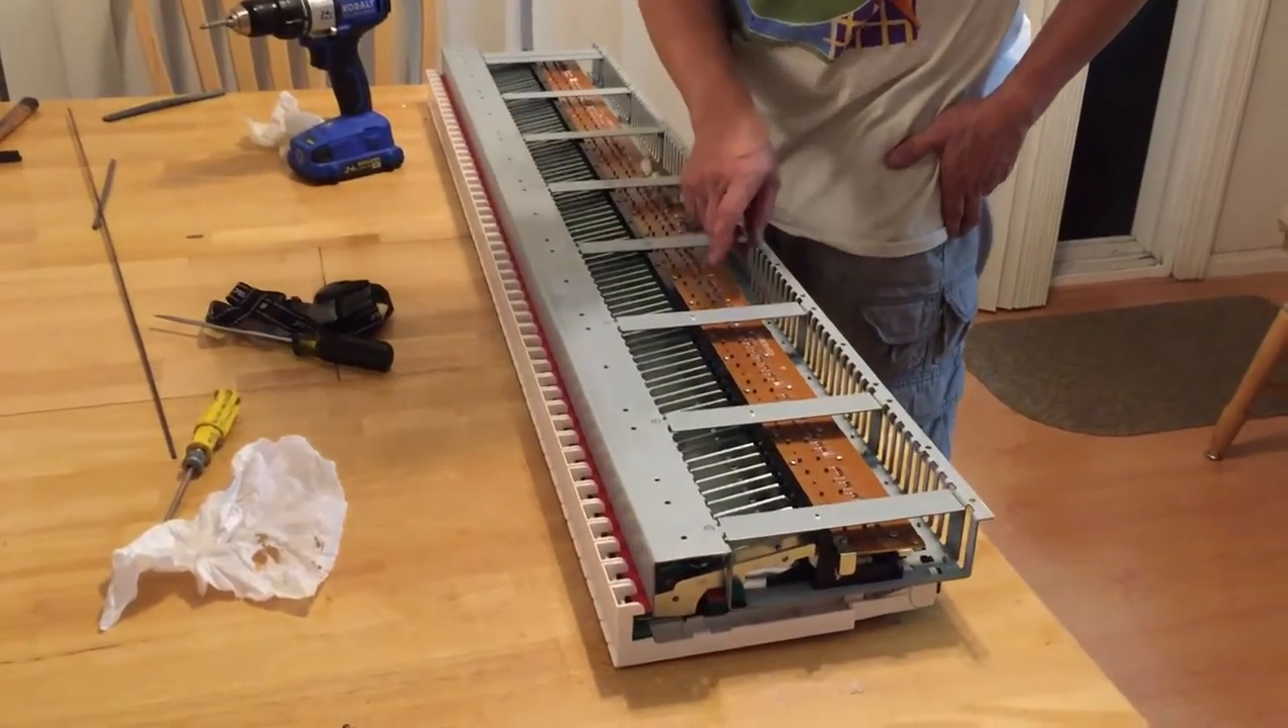Okay, so we've got all the braces in and we've got the circuit board in.